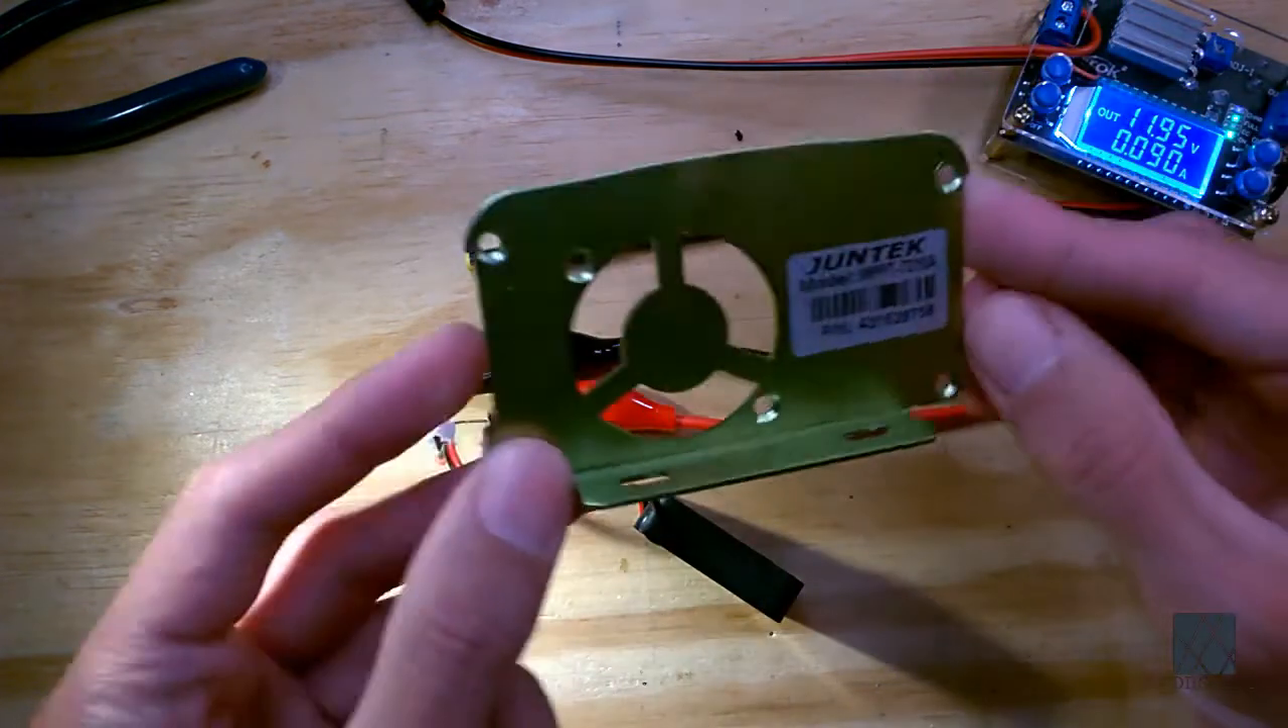This is the faceplate. You can see I took it off.